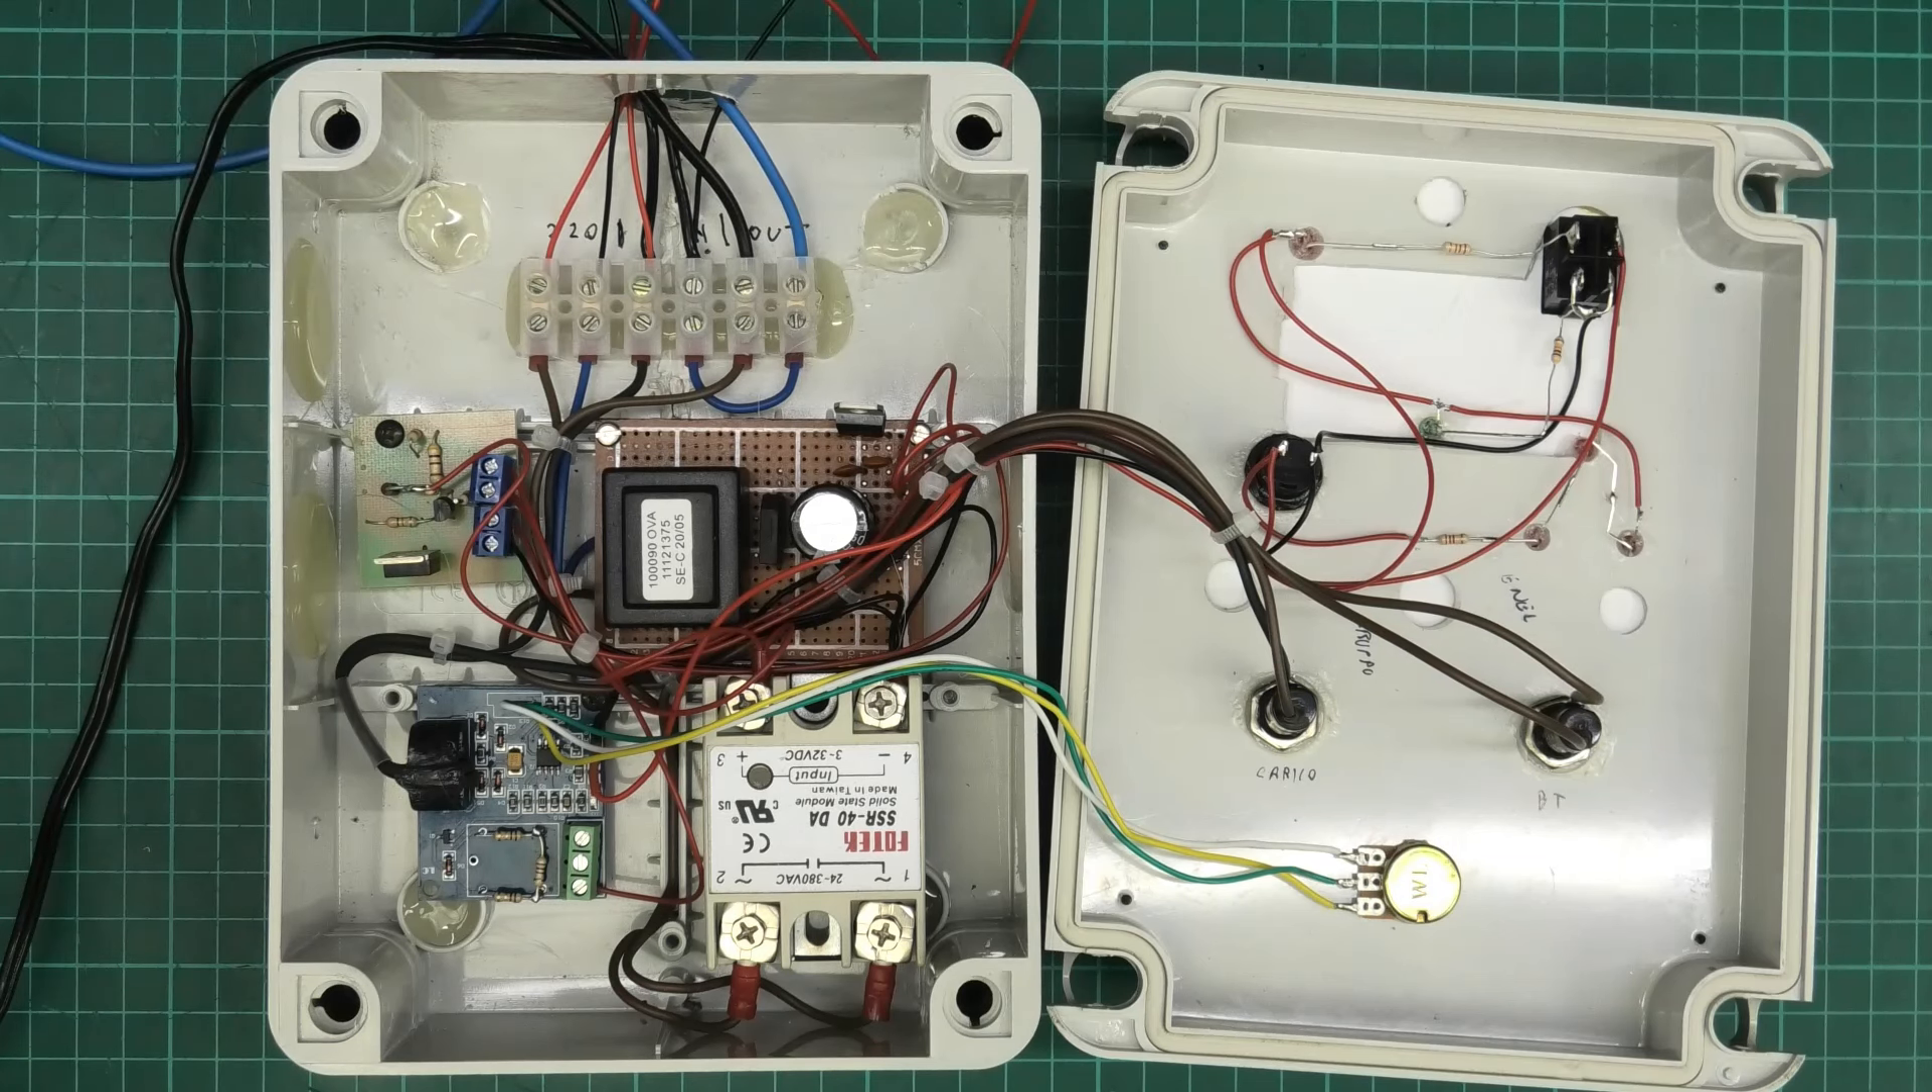Ecco qua ho montato nella scatolina tutto il circuito.